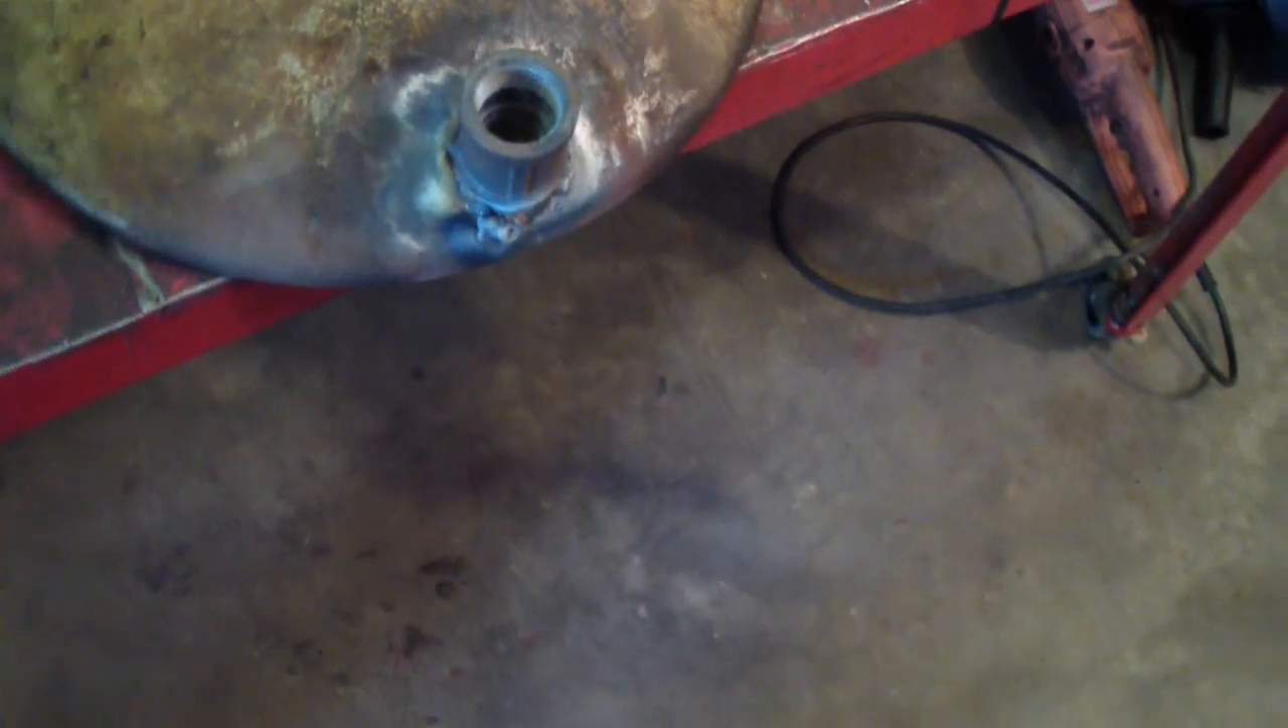And I've fastened a piece of three-quarter pipe thread onto the end.